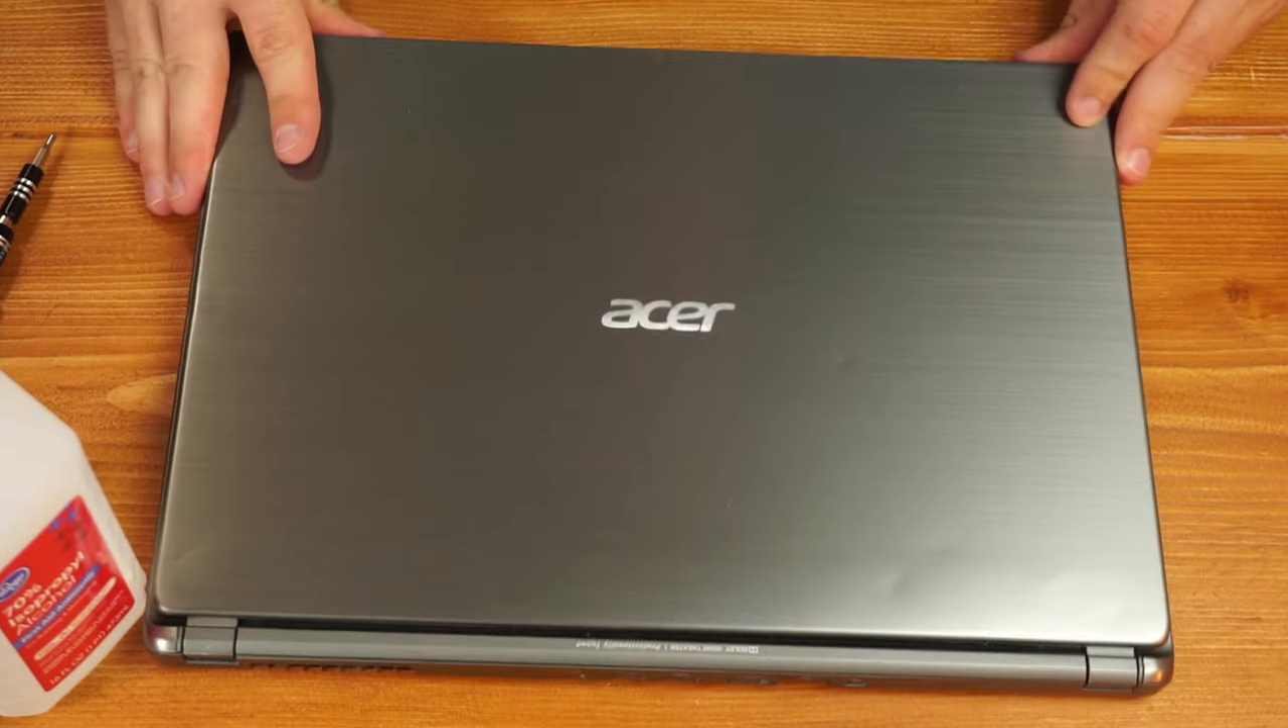I tried peeling the sticker, the Acer logo off there. Didn't work.